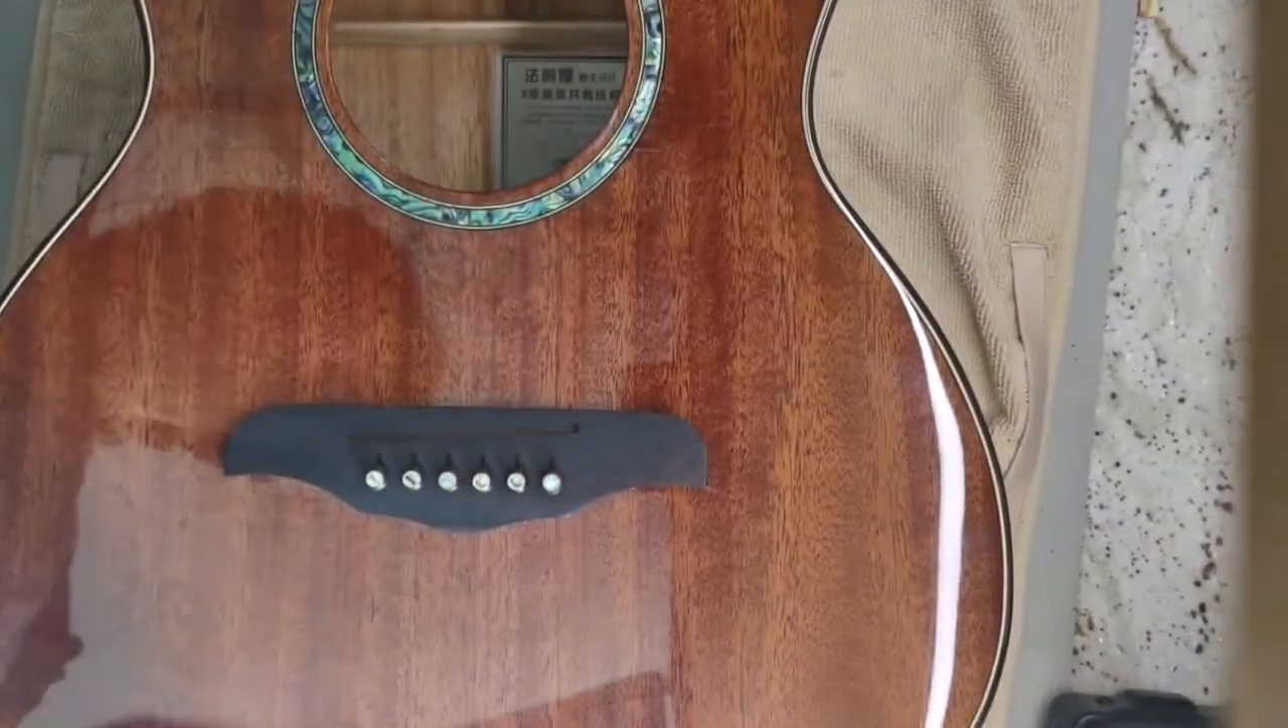I'm completely done now with the six bridge pins.